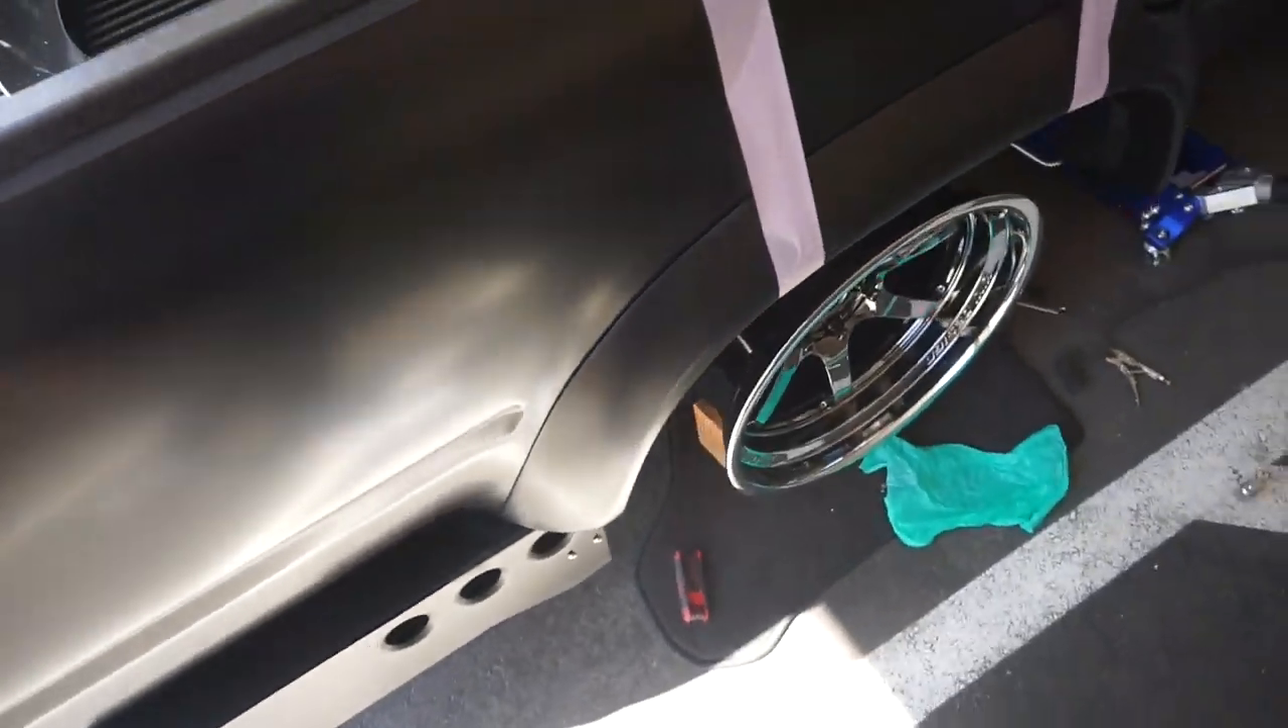We got the rear flare on here.